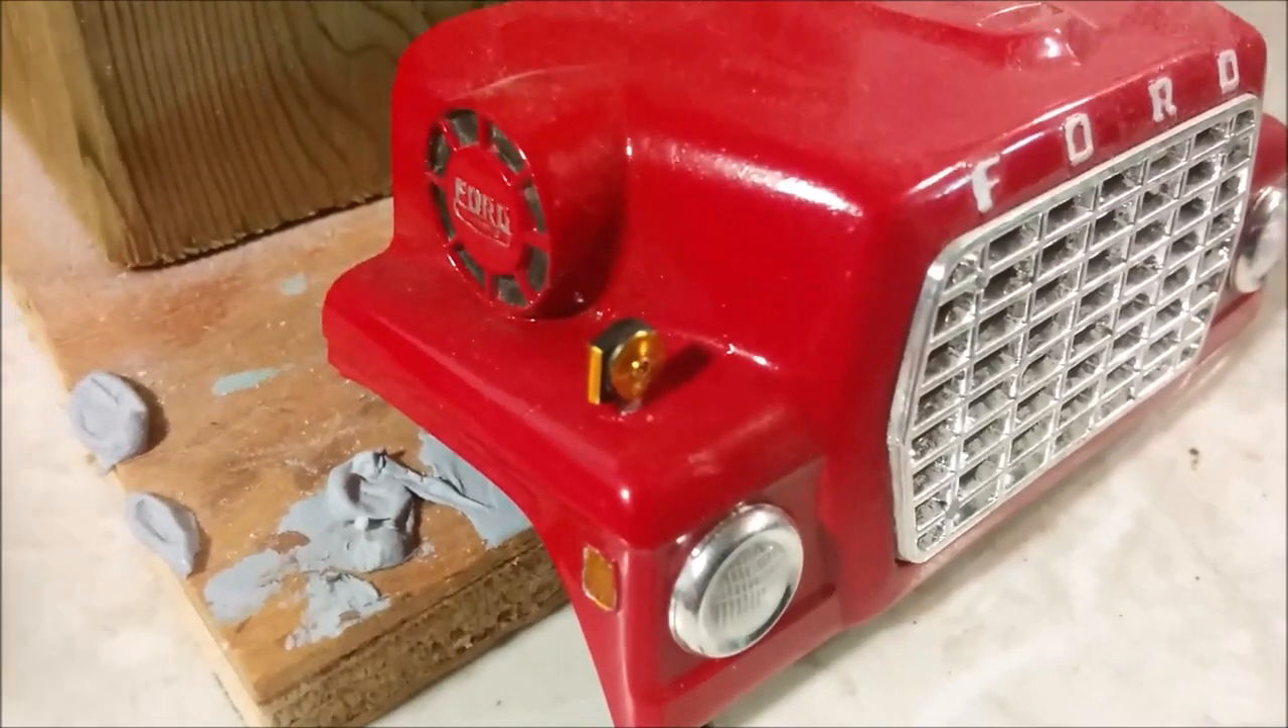I've also glued the front turn signal back on again.